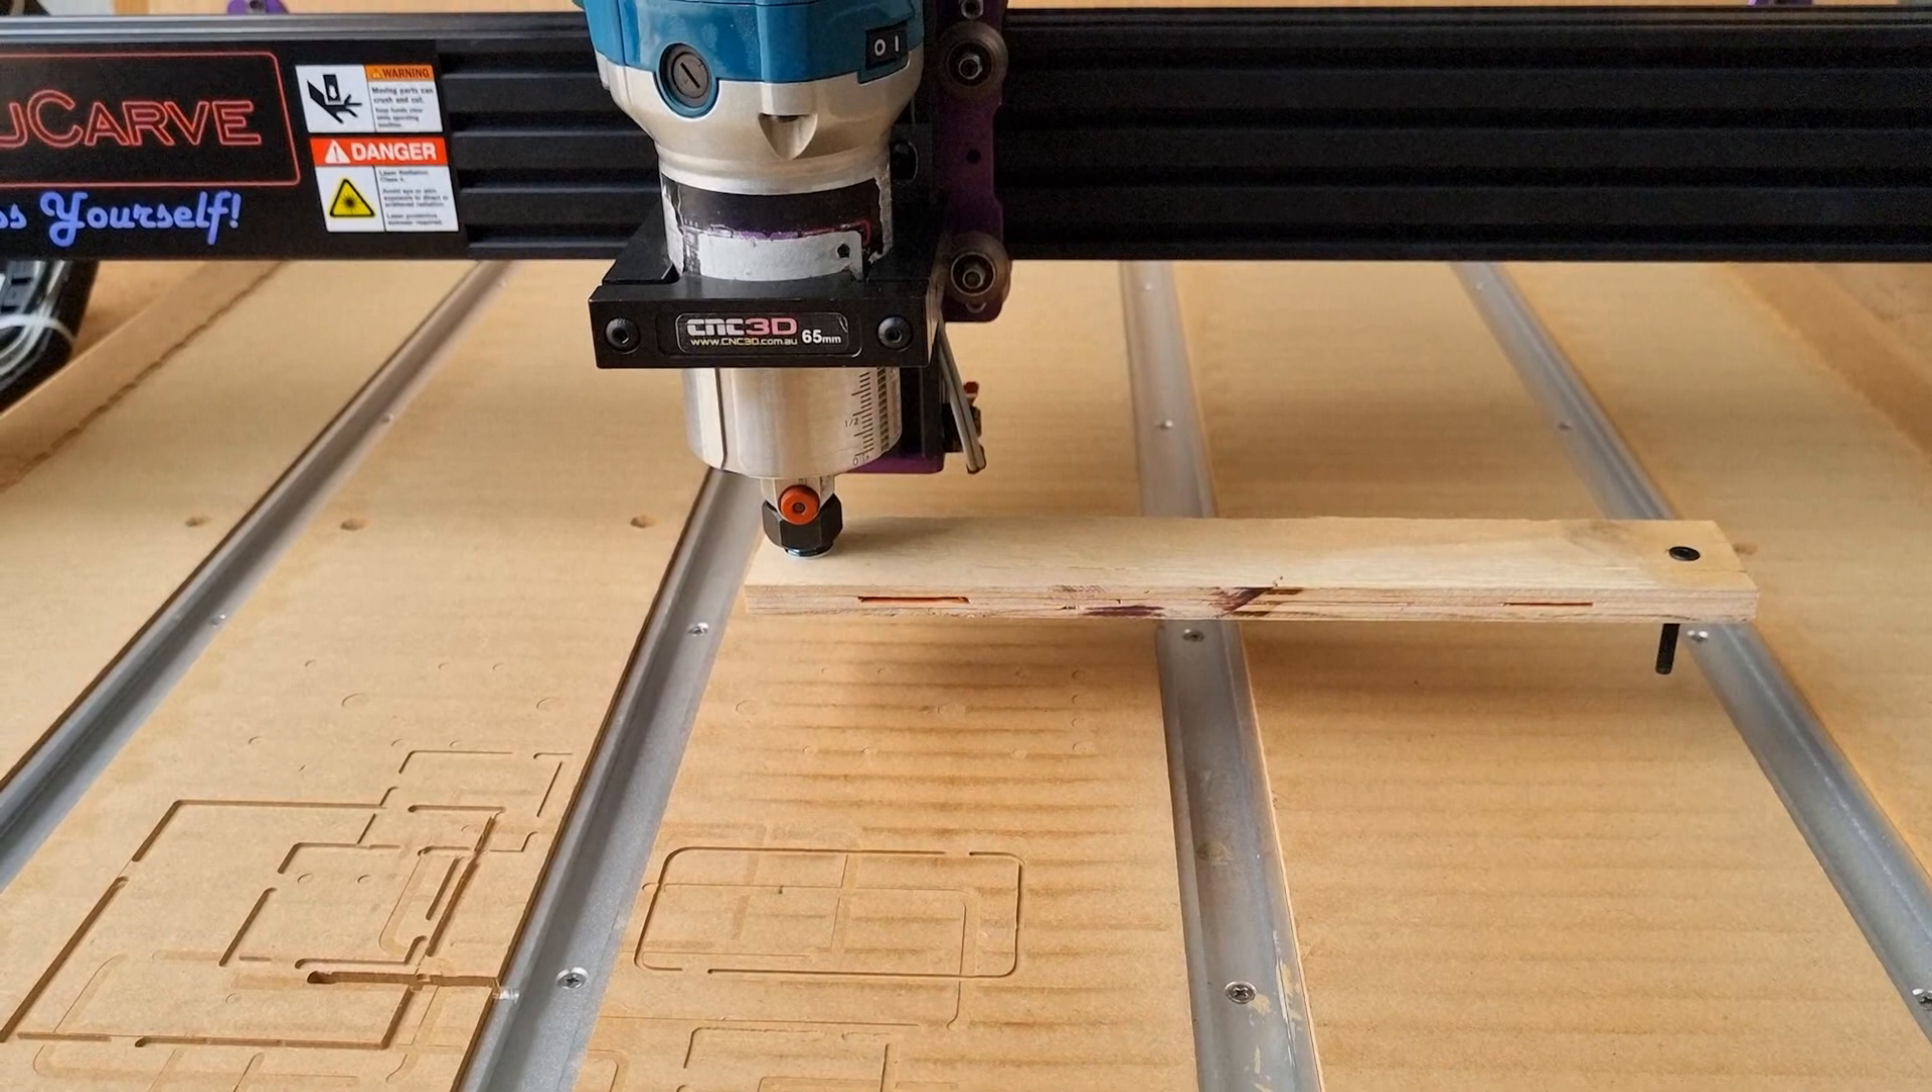If we have a look now you can see that our trimming tool is currently inserted into our router.